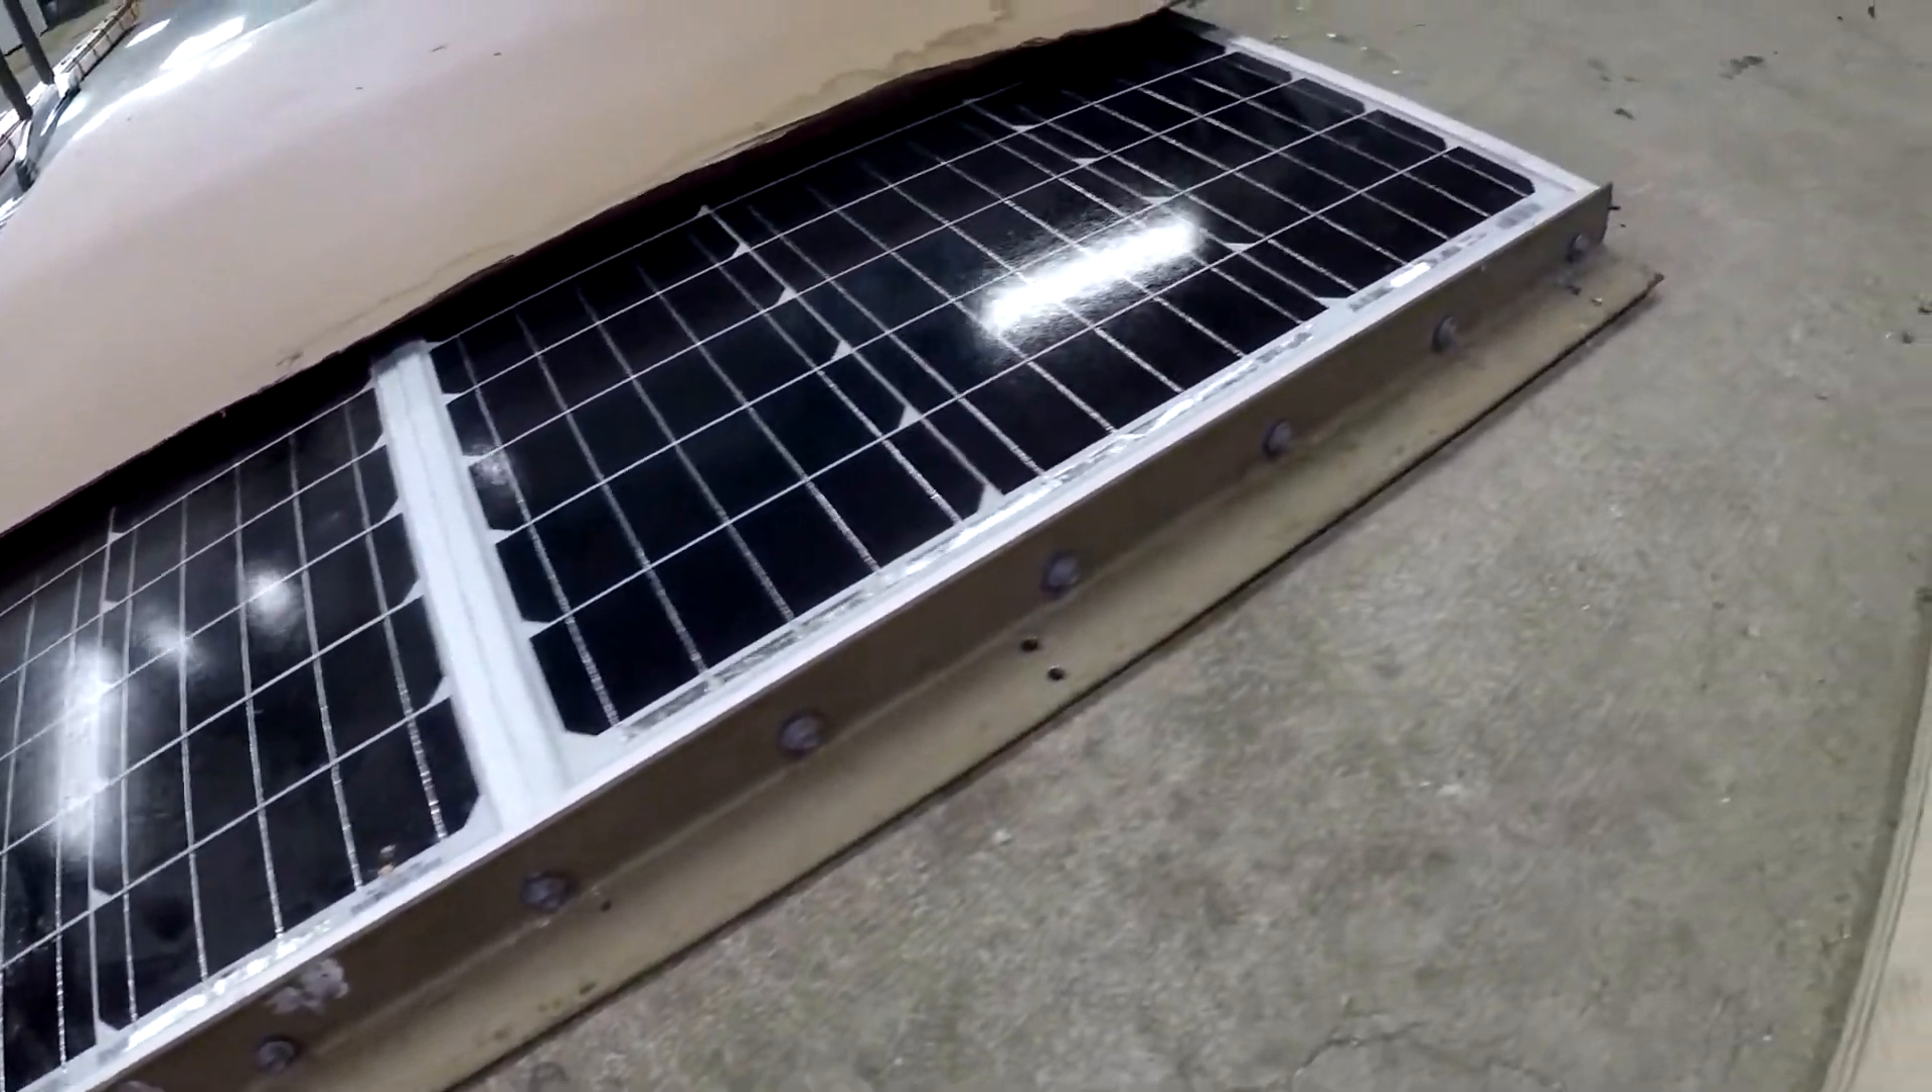So now we got the angle screwed to the panel.